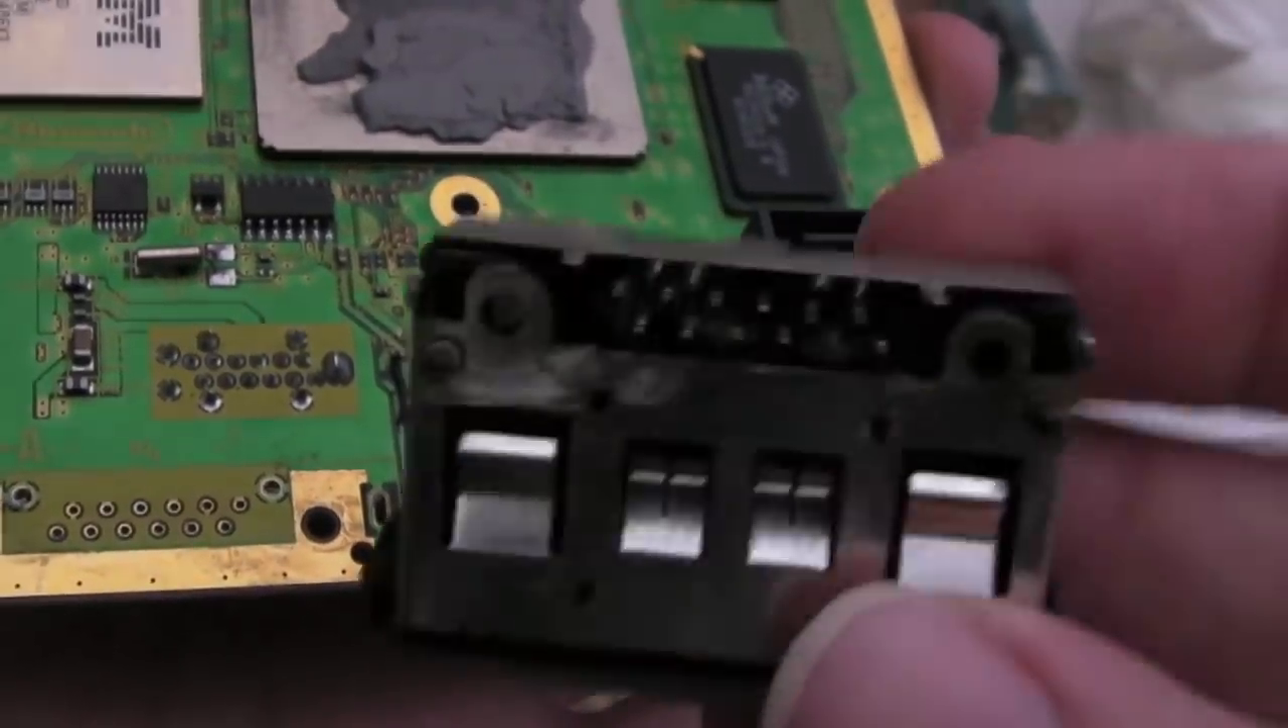So I removed the controller ports, as you can see, you've got to be quite careful.